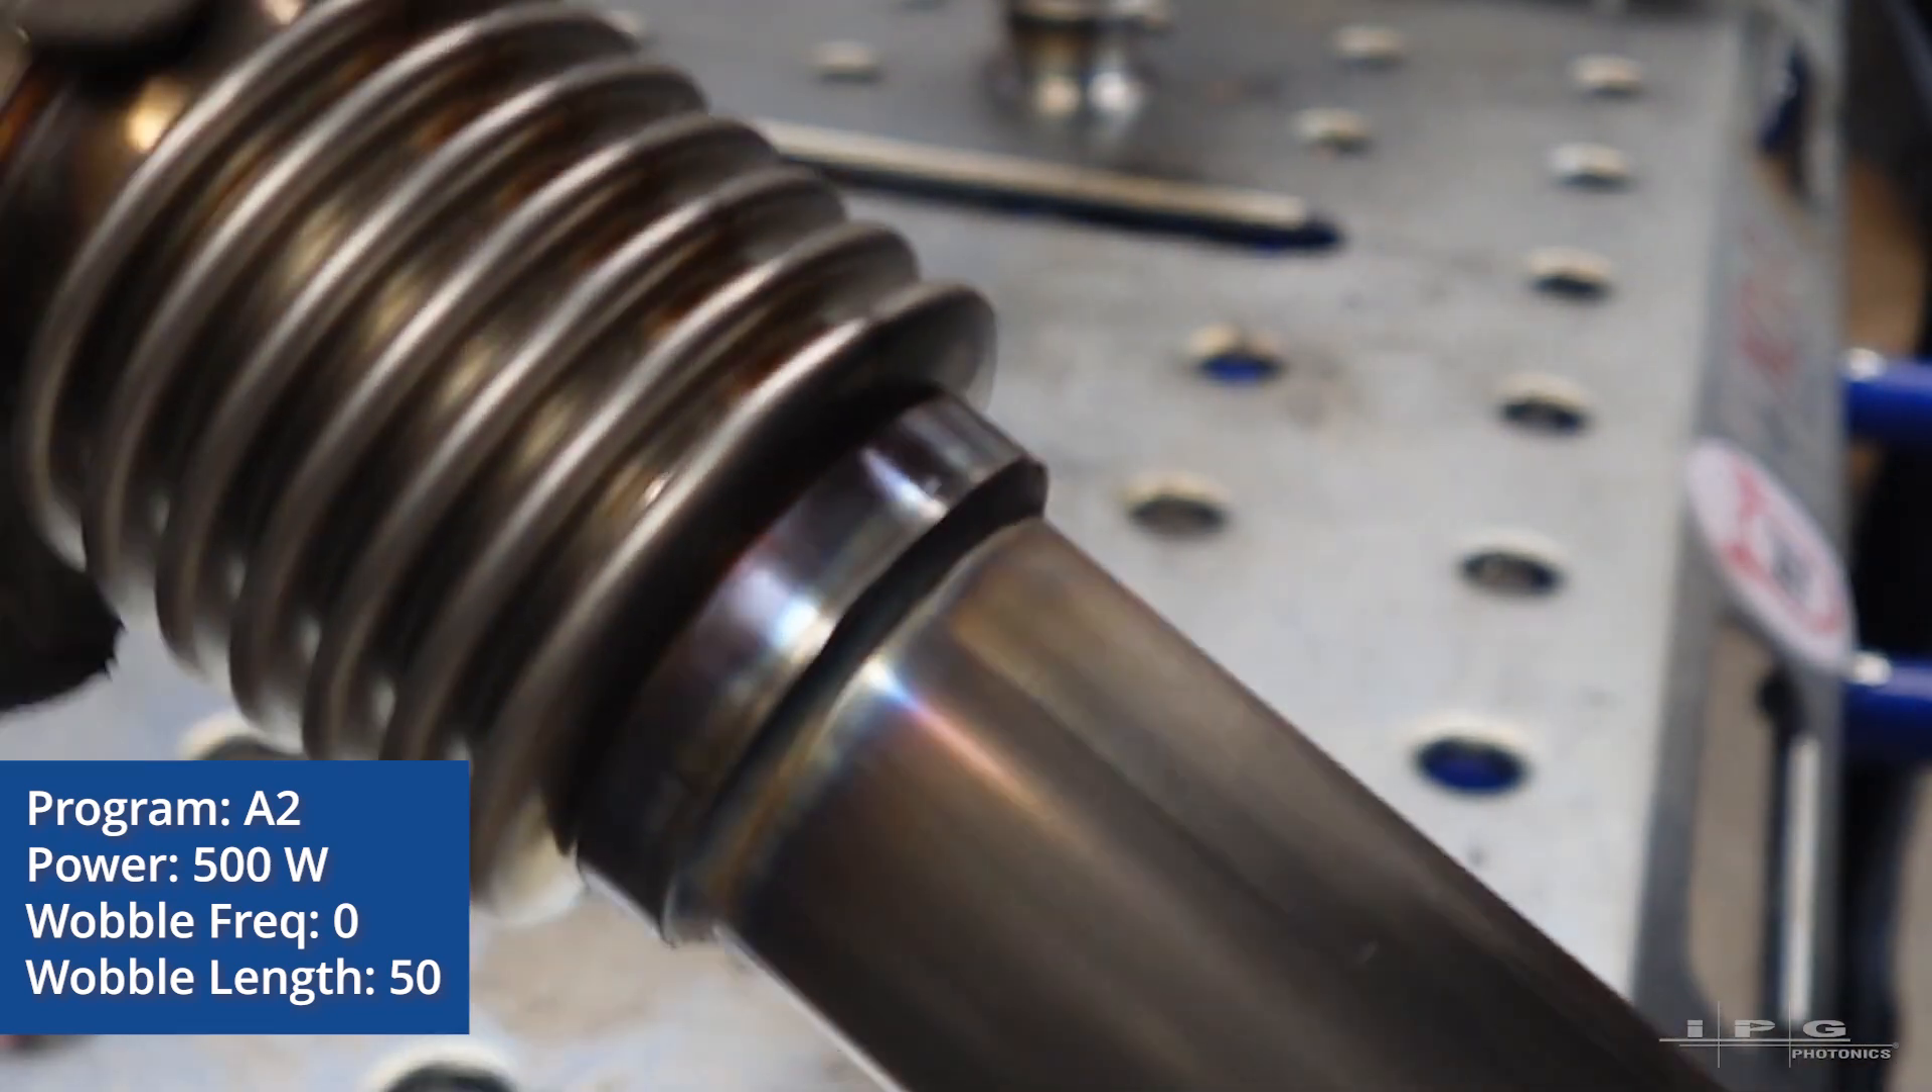Here's the finished weld of that pipe to the bellows or flex pipe.